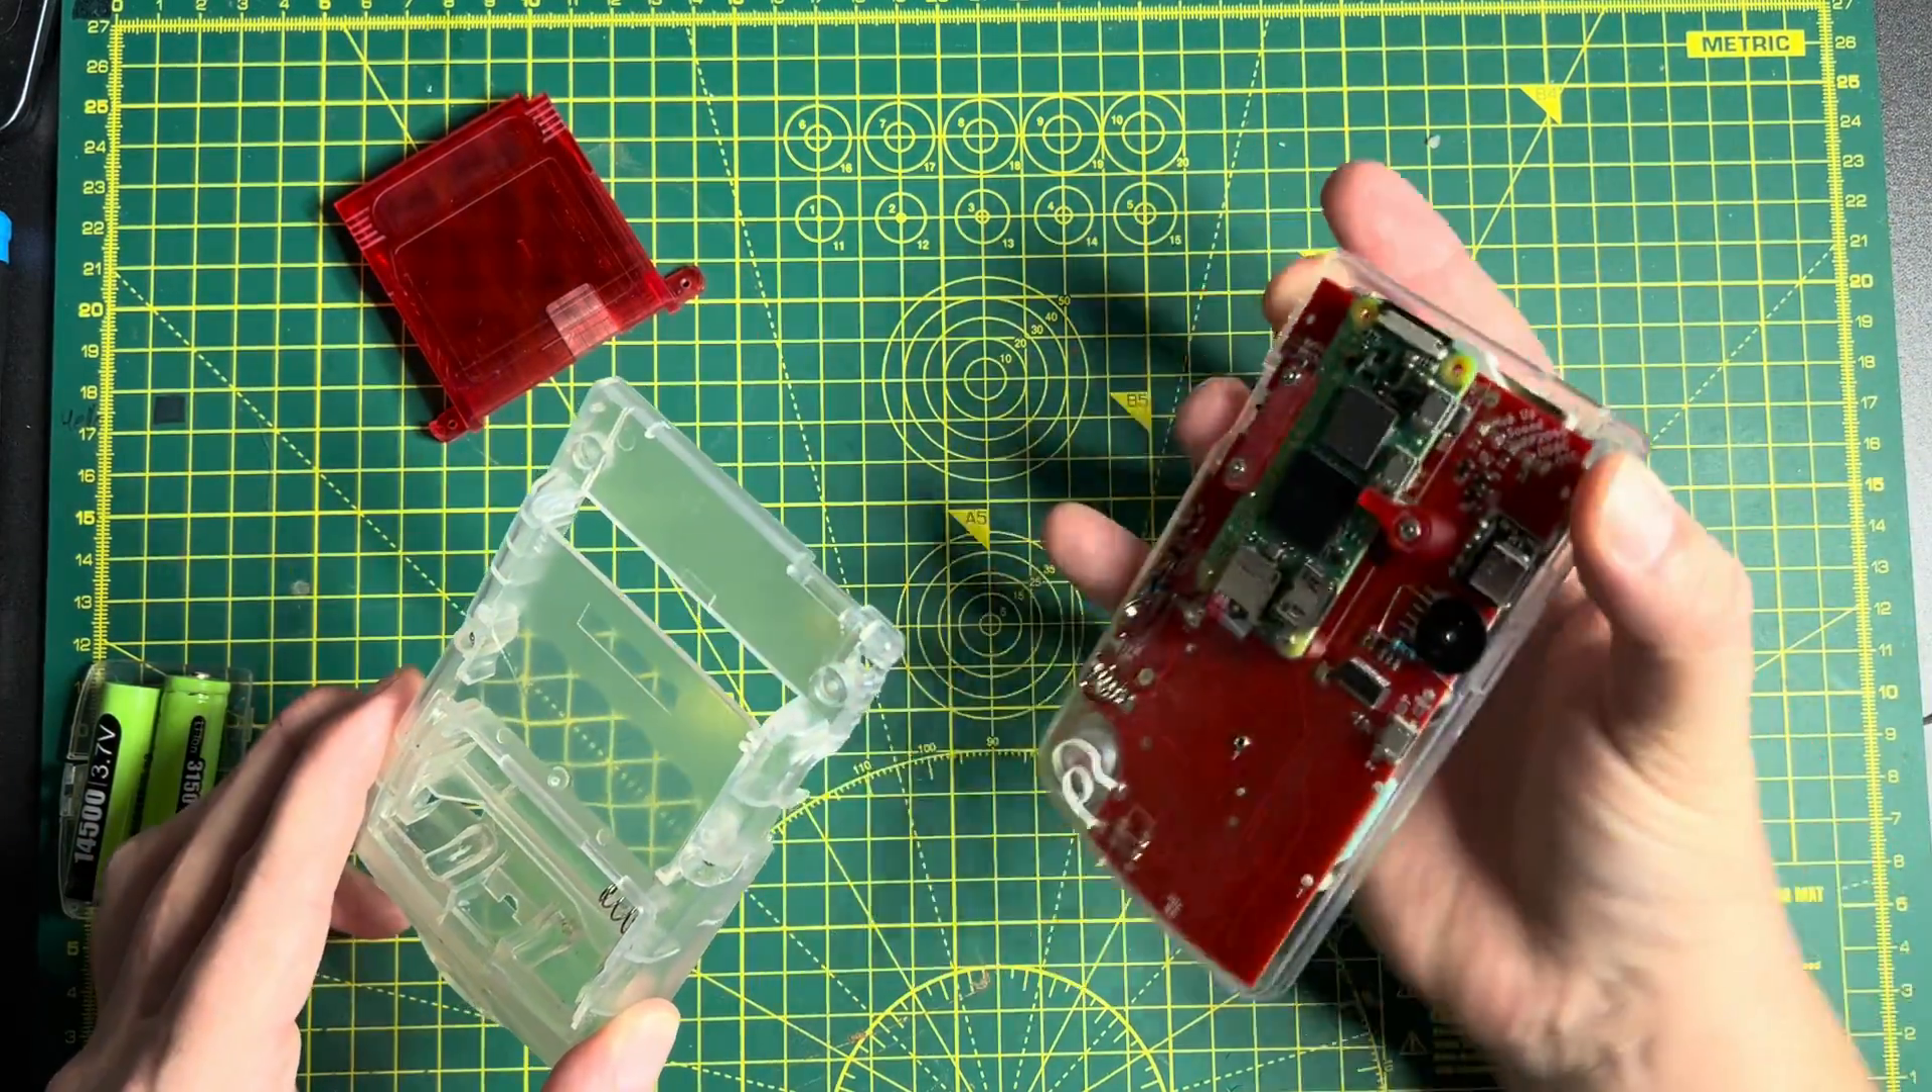So, that's our motherboard, our Raspberry Pi Zero mounted inside the front shell of the case.